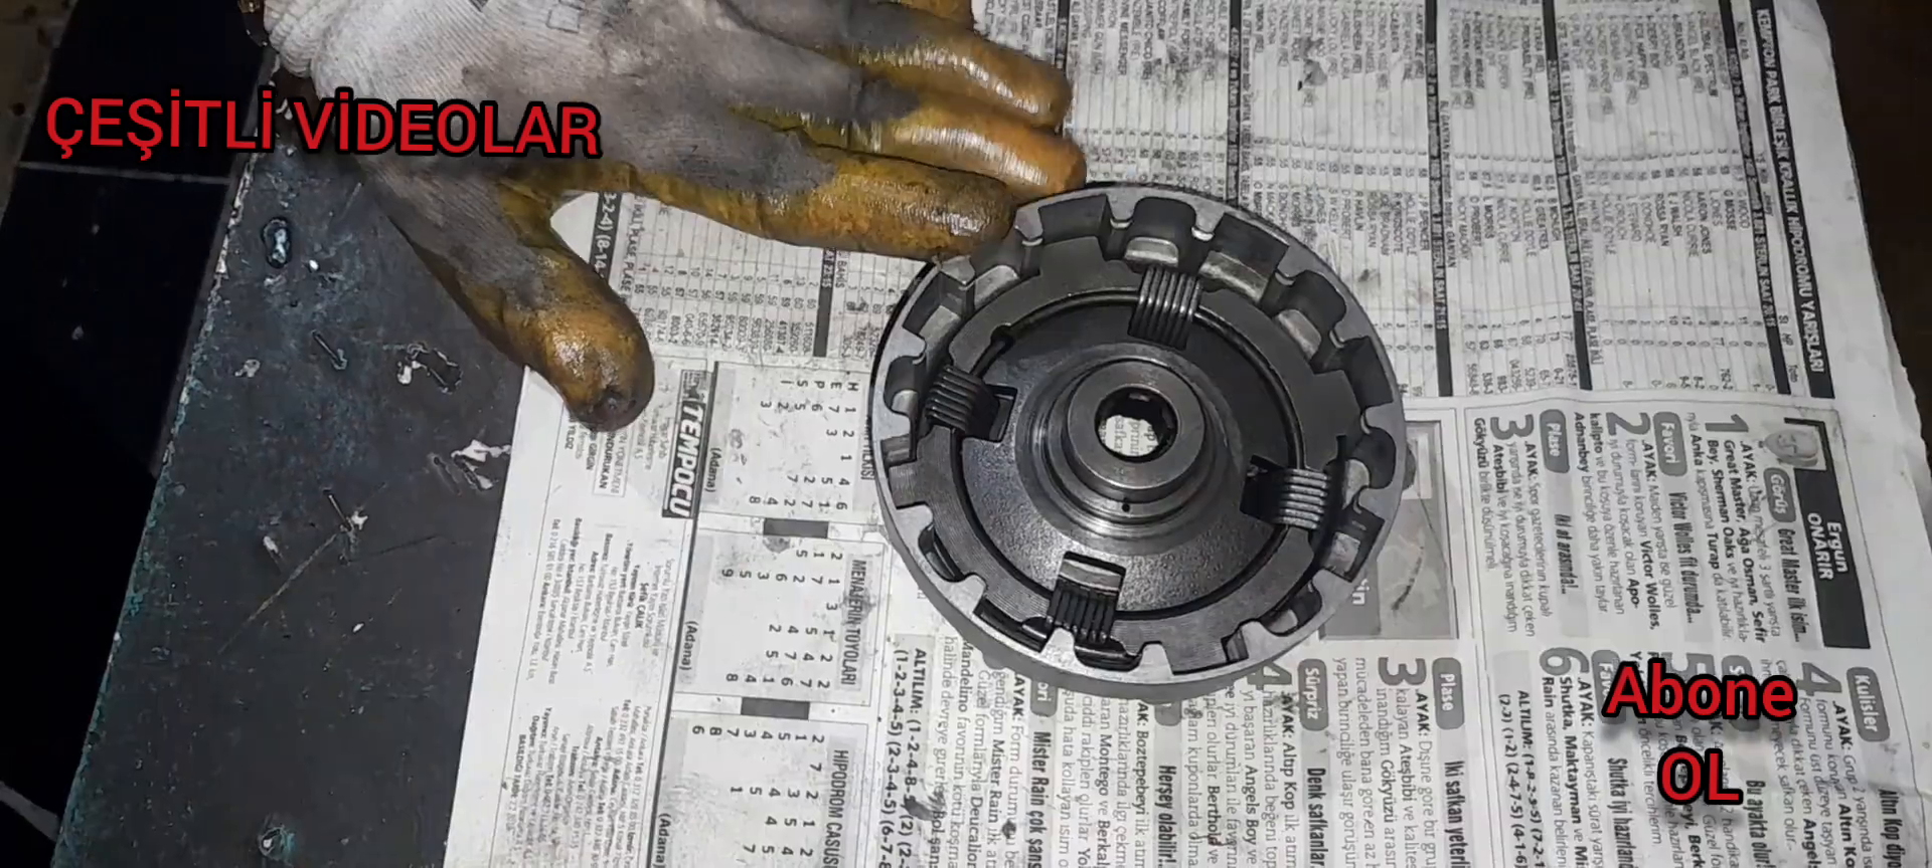gördüğünüz üzere arkadaşlar bir iki üç dört adet yayımız tamamen takılmış durumda.